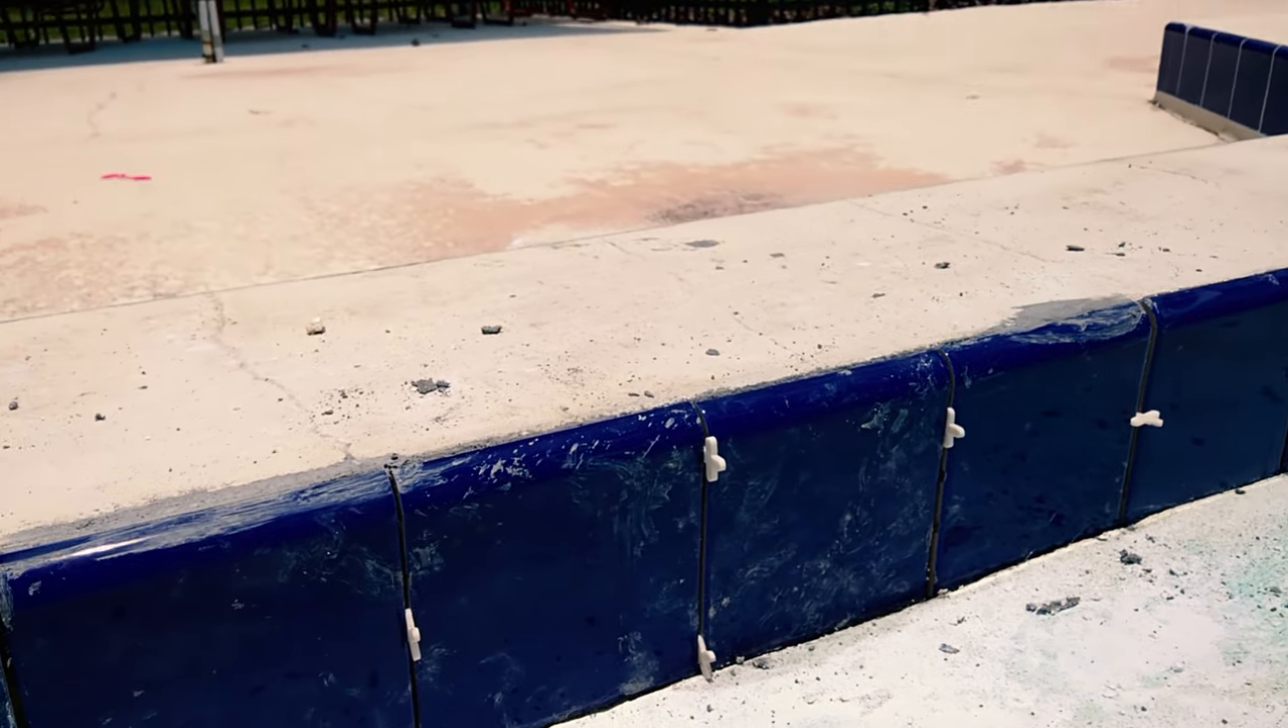You can see how the spacers help it keep that space right between the tile.